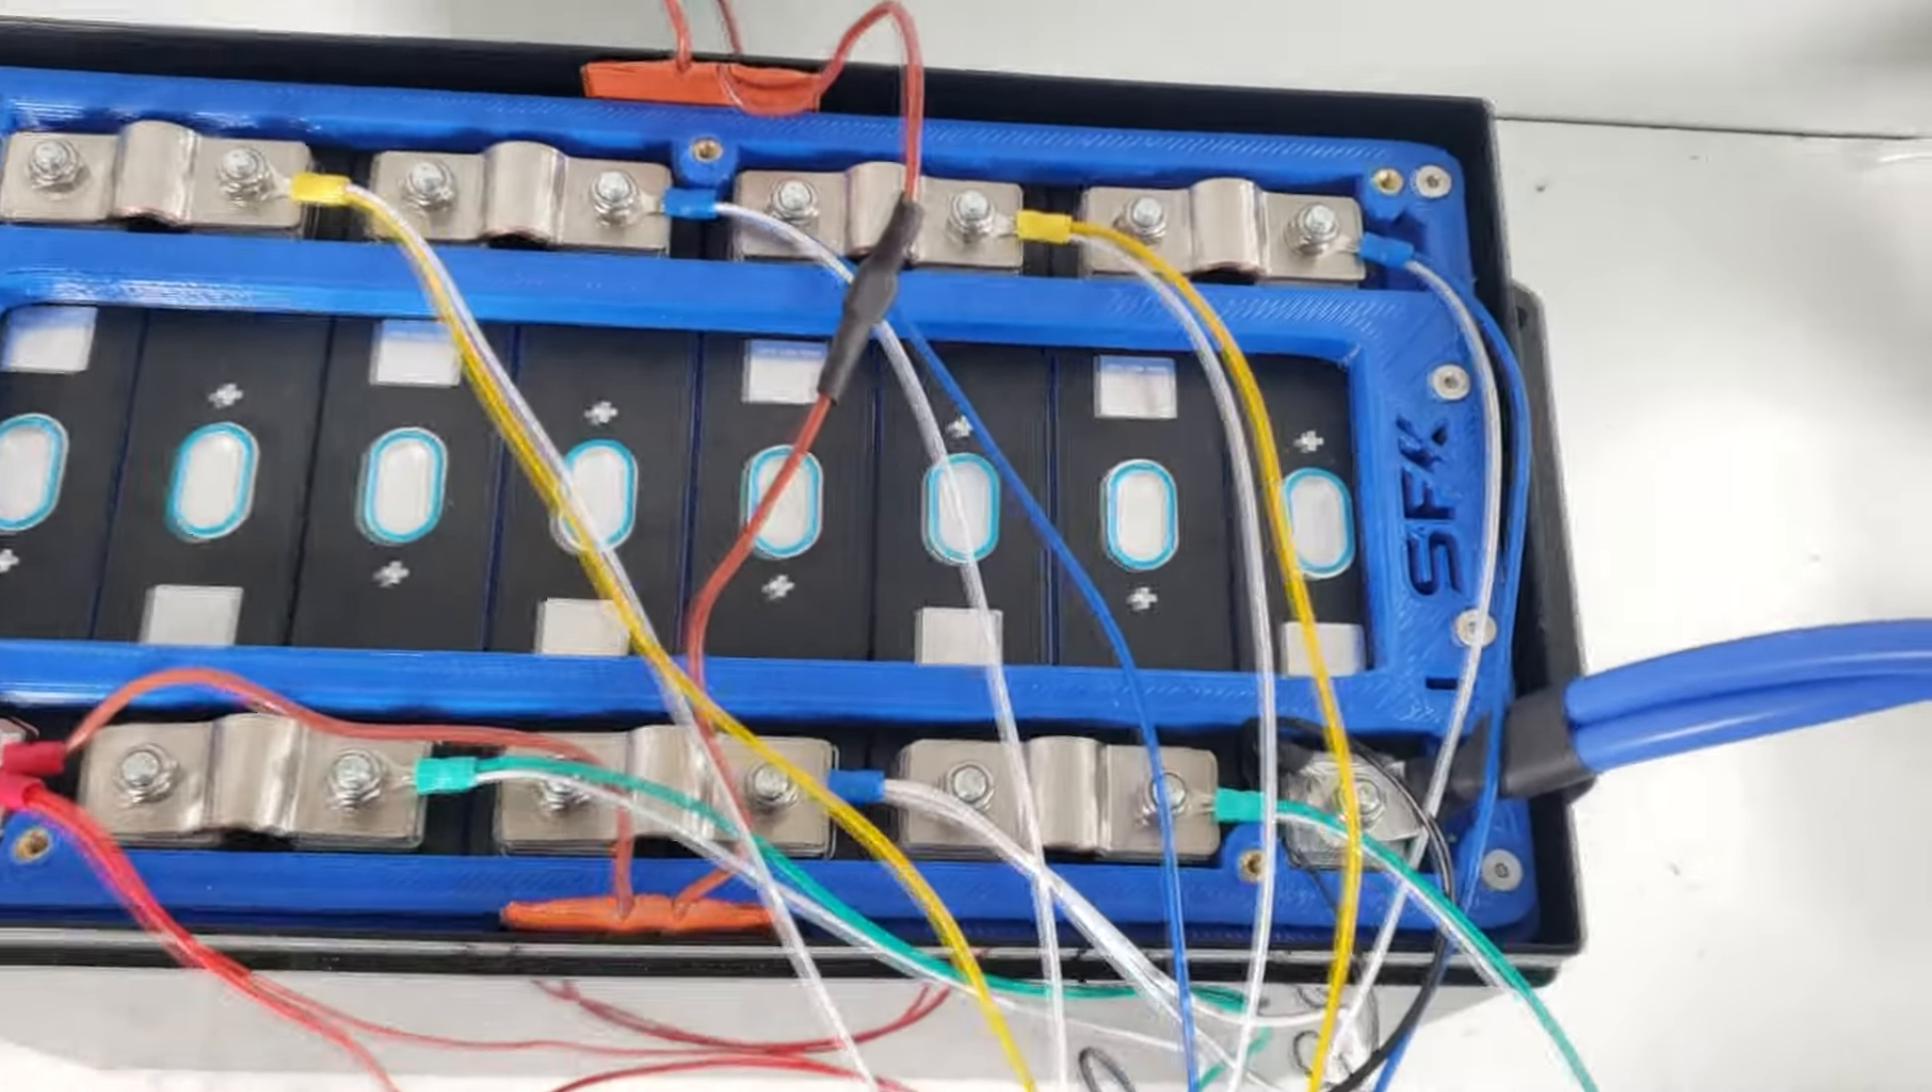So, we went ahead and wired up all of our BMS and active balancer wires.